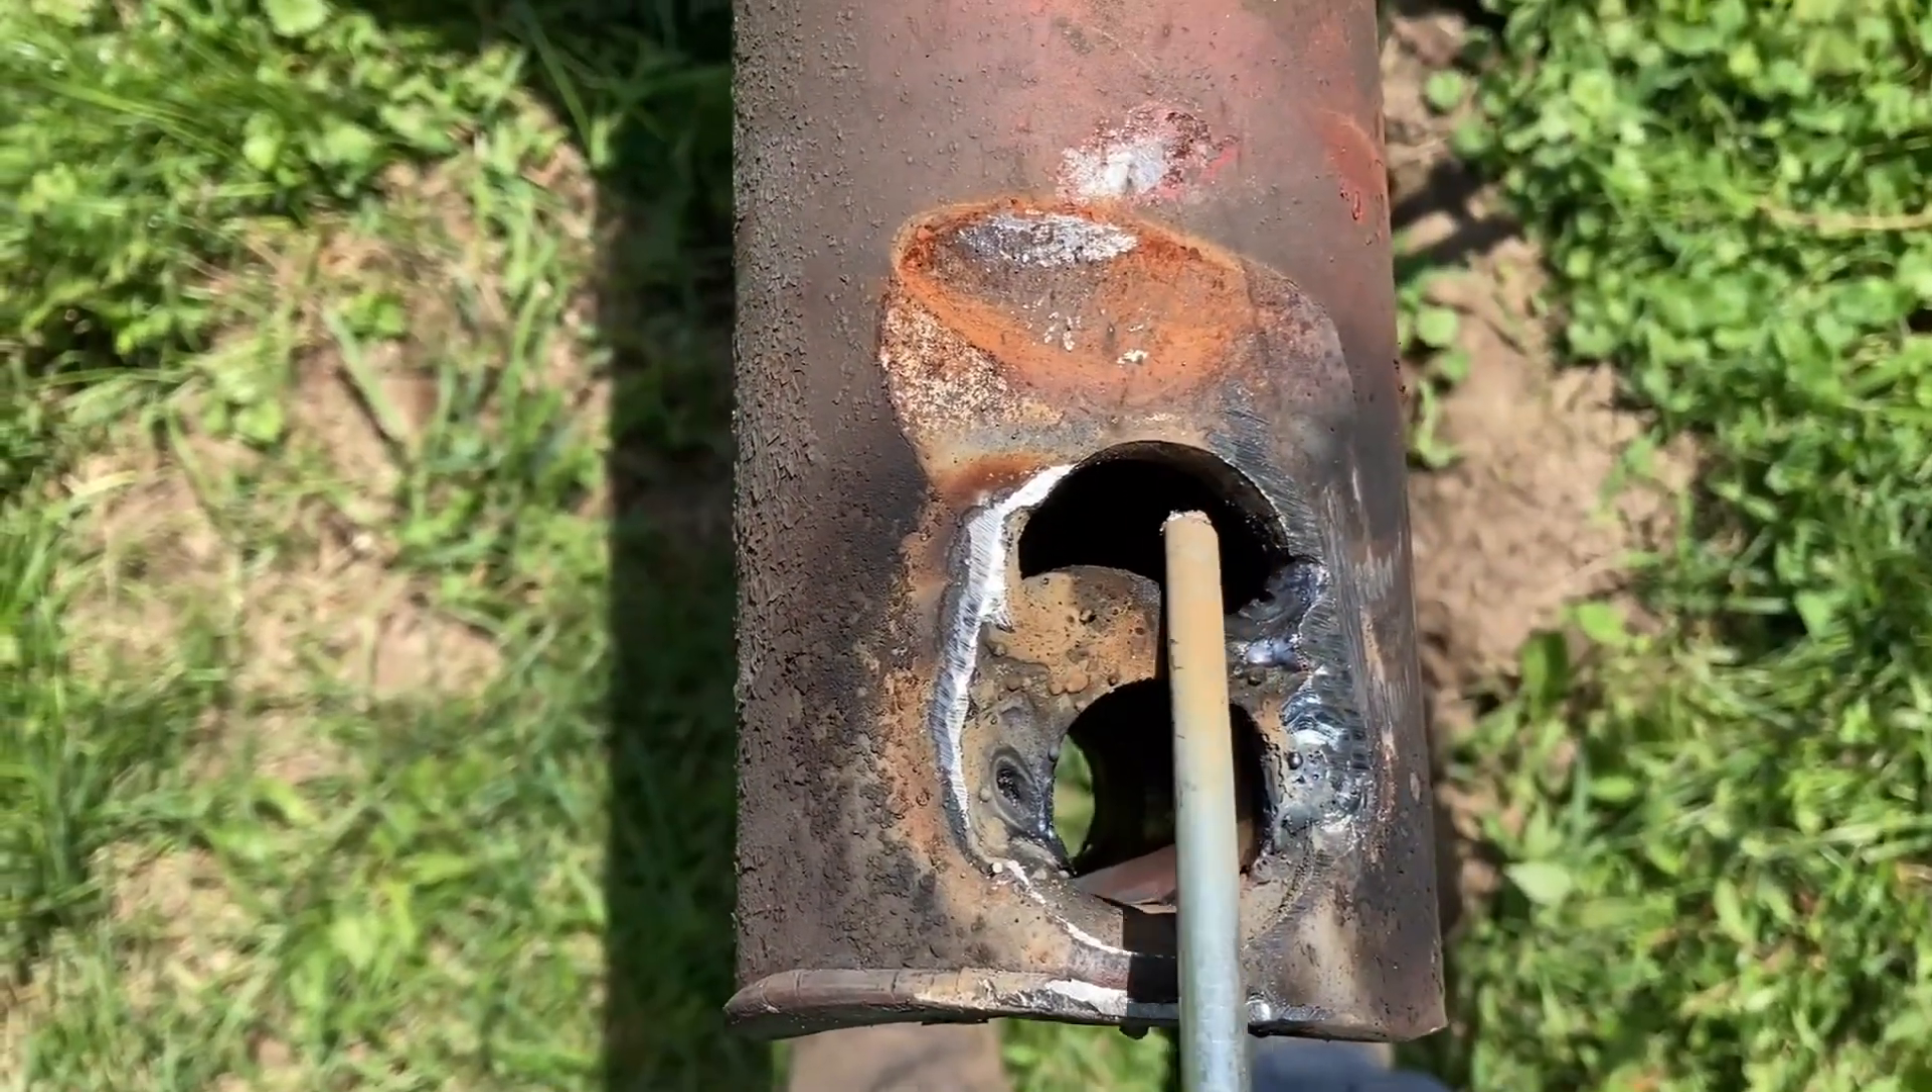You can see I still have this gap here to fill in.